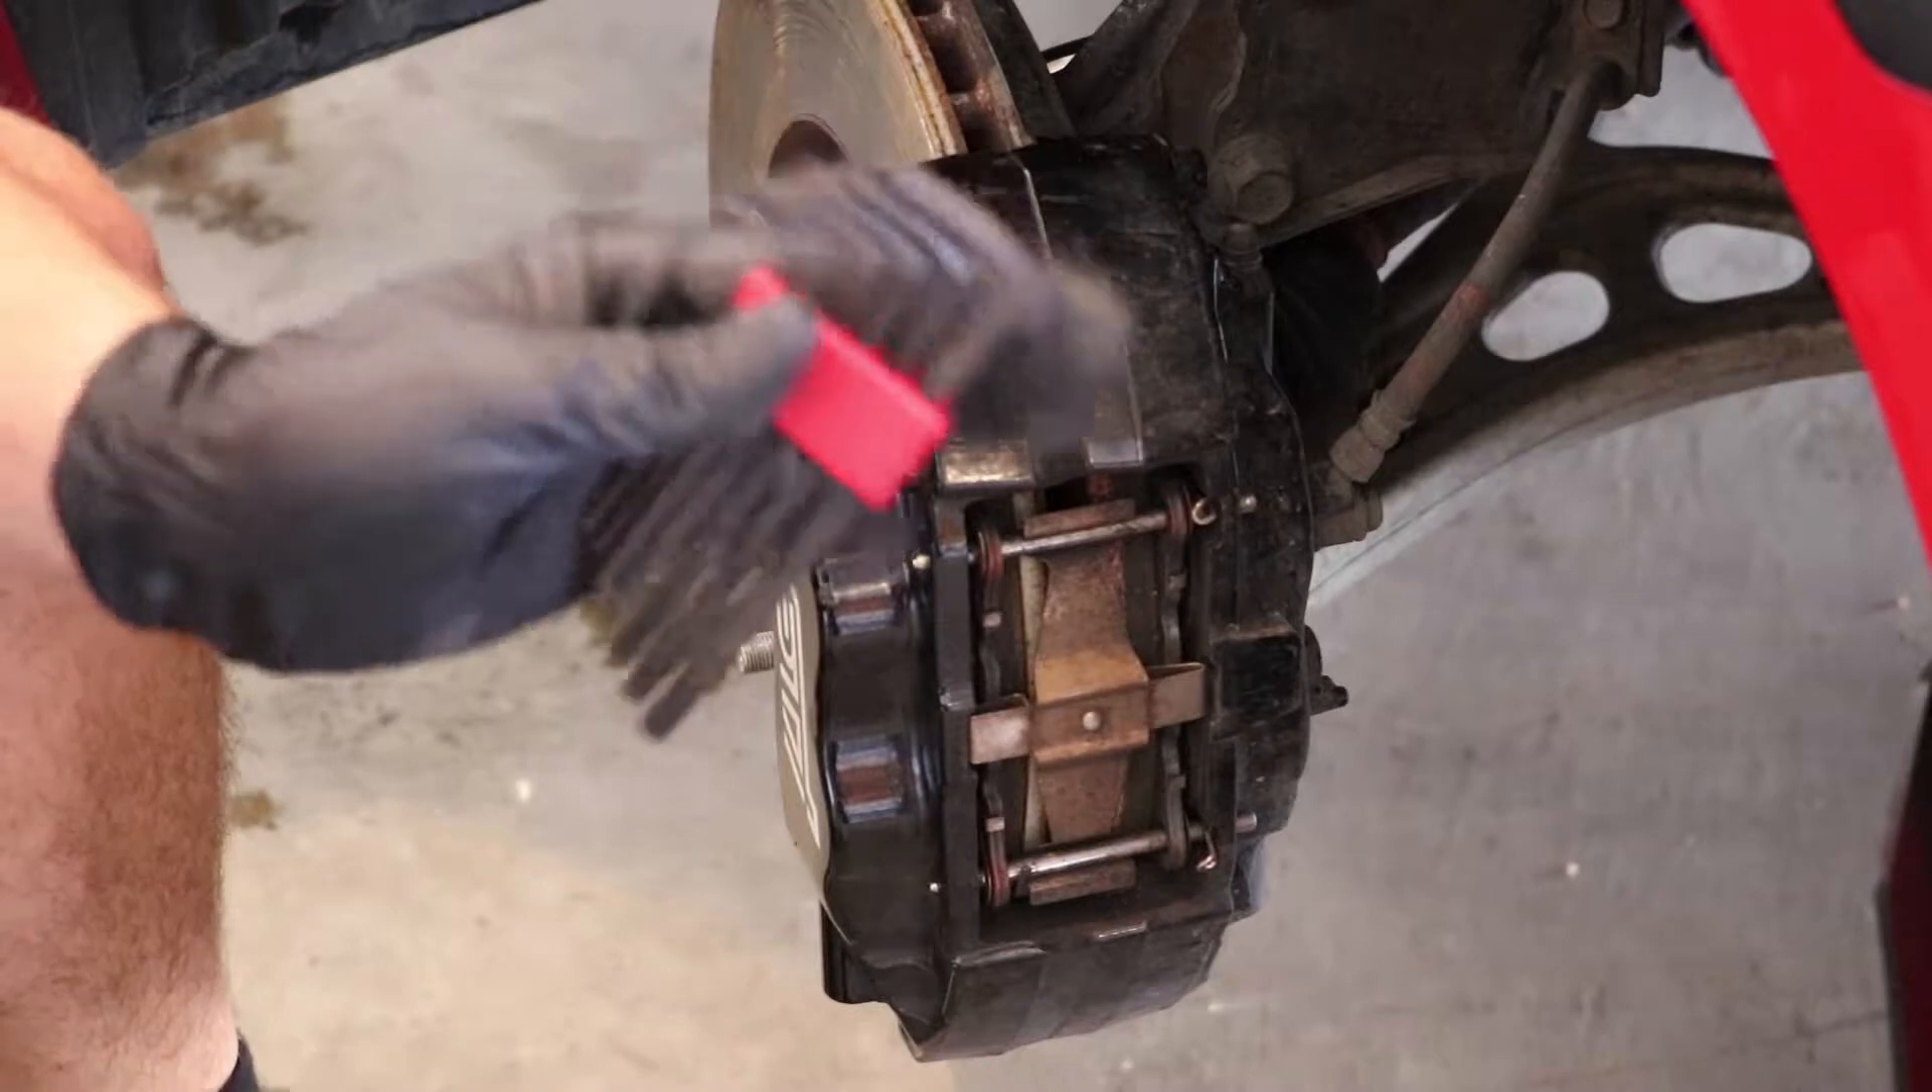Alright, so now that we've got the car up and the wheel off, we've got our caliper exposed here.